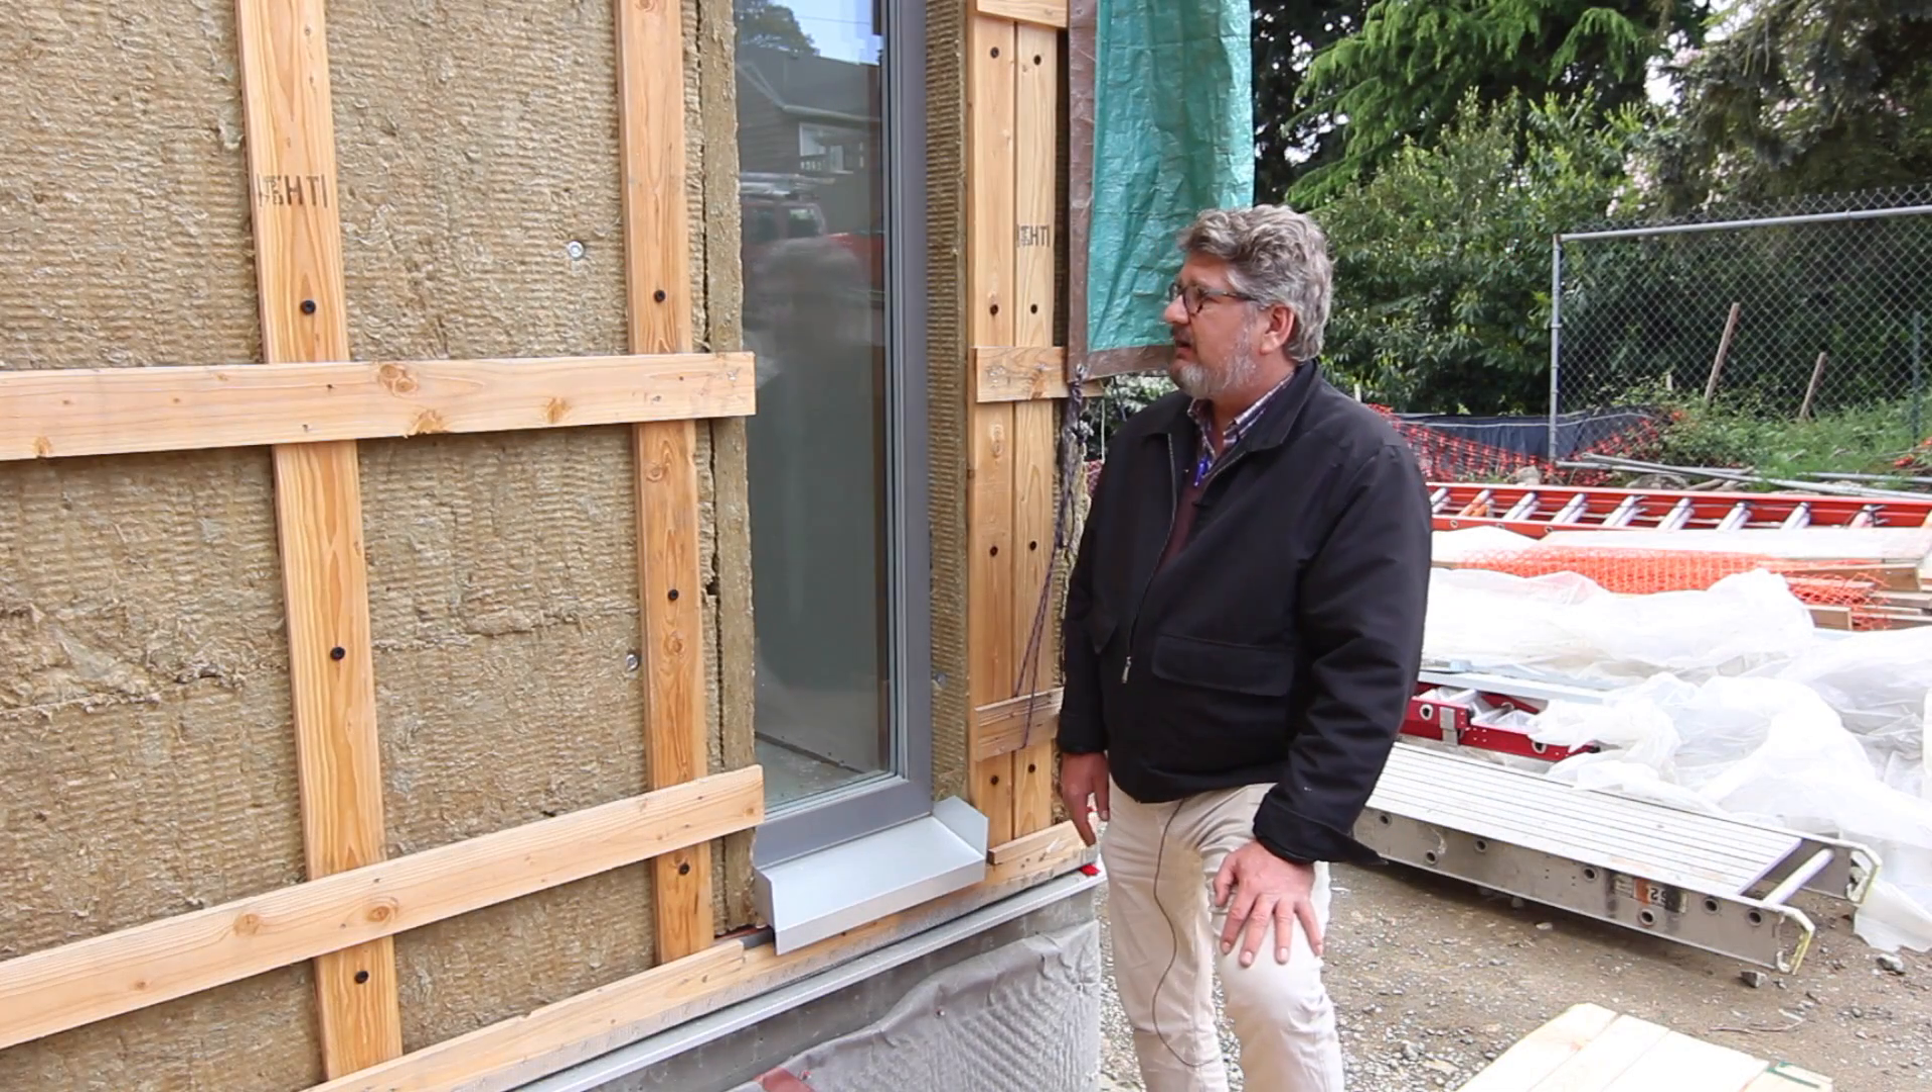So this is essentially the finished sill of the assembly.